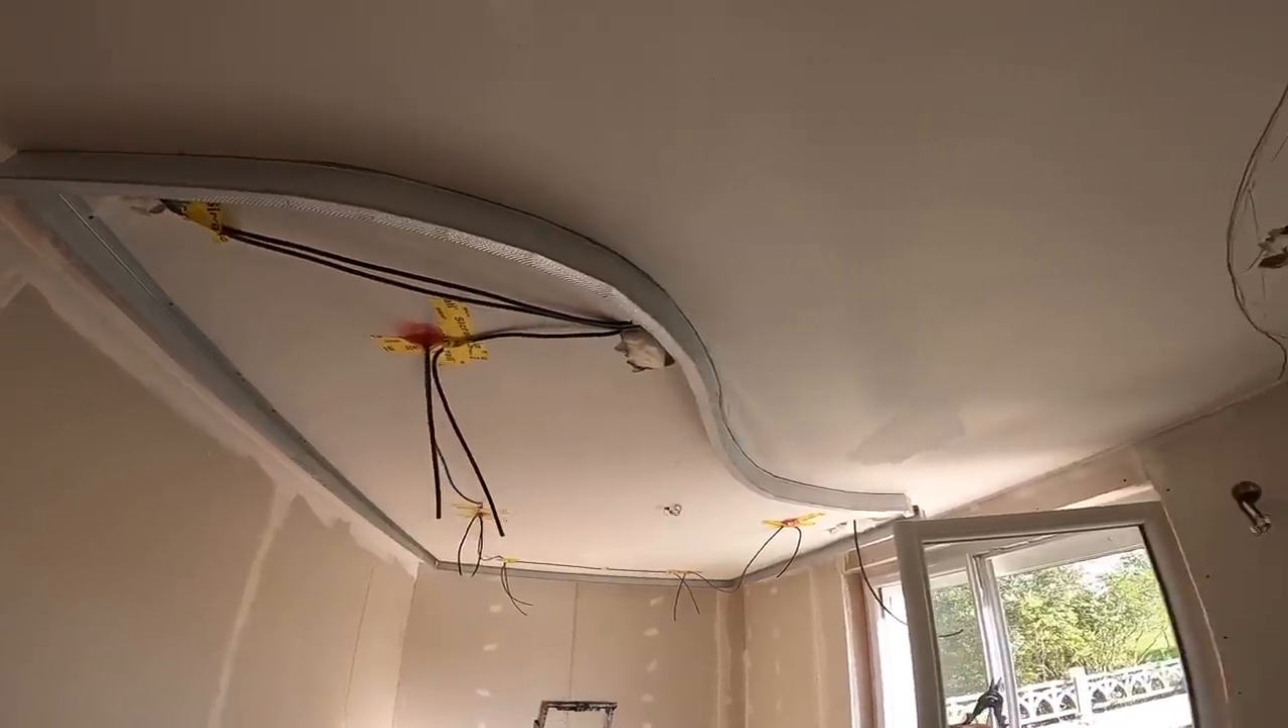Le rail pour l'arrondi est mis en place.